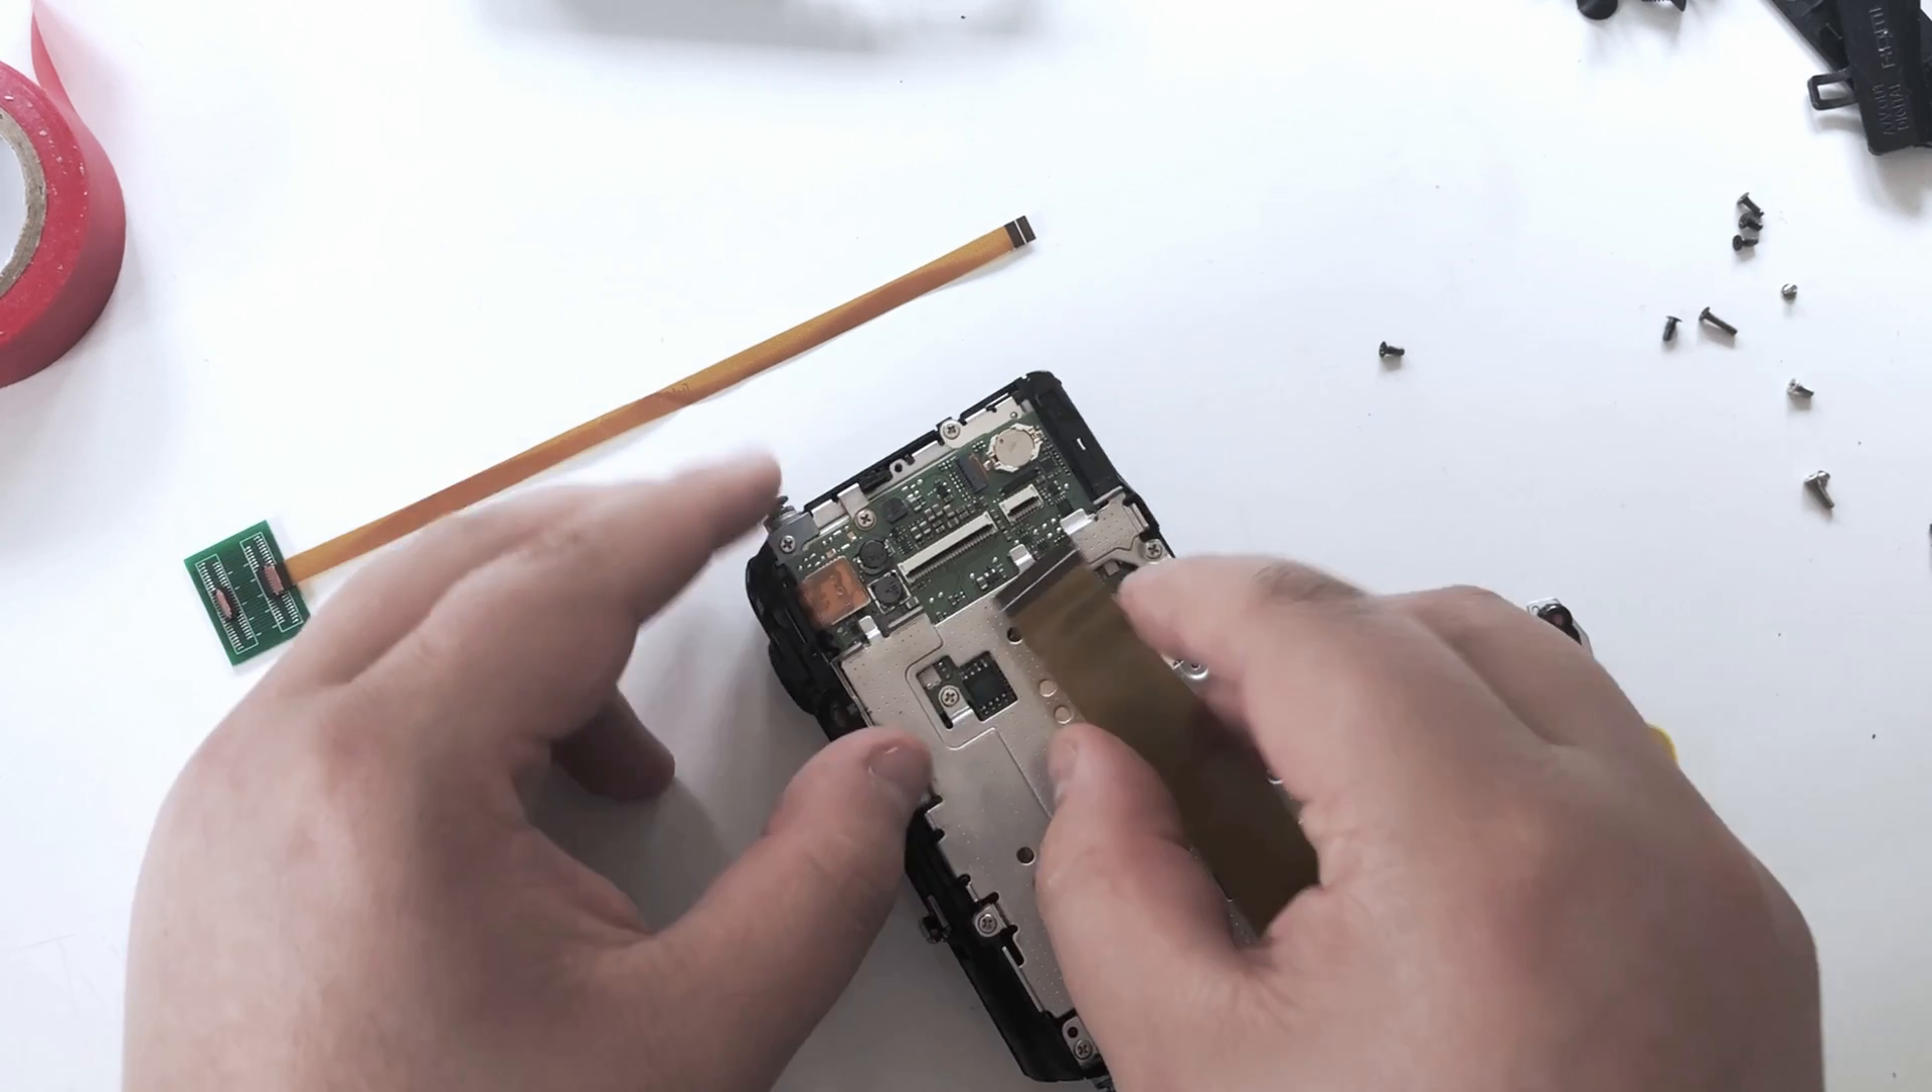So as you can see the camera is already taken apart.